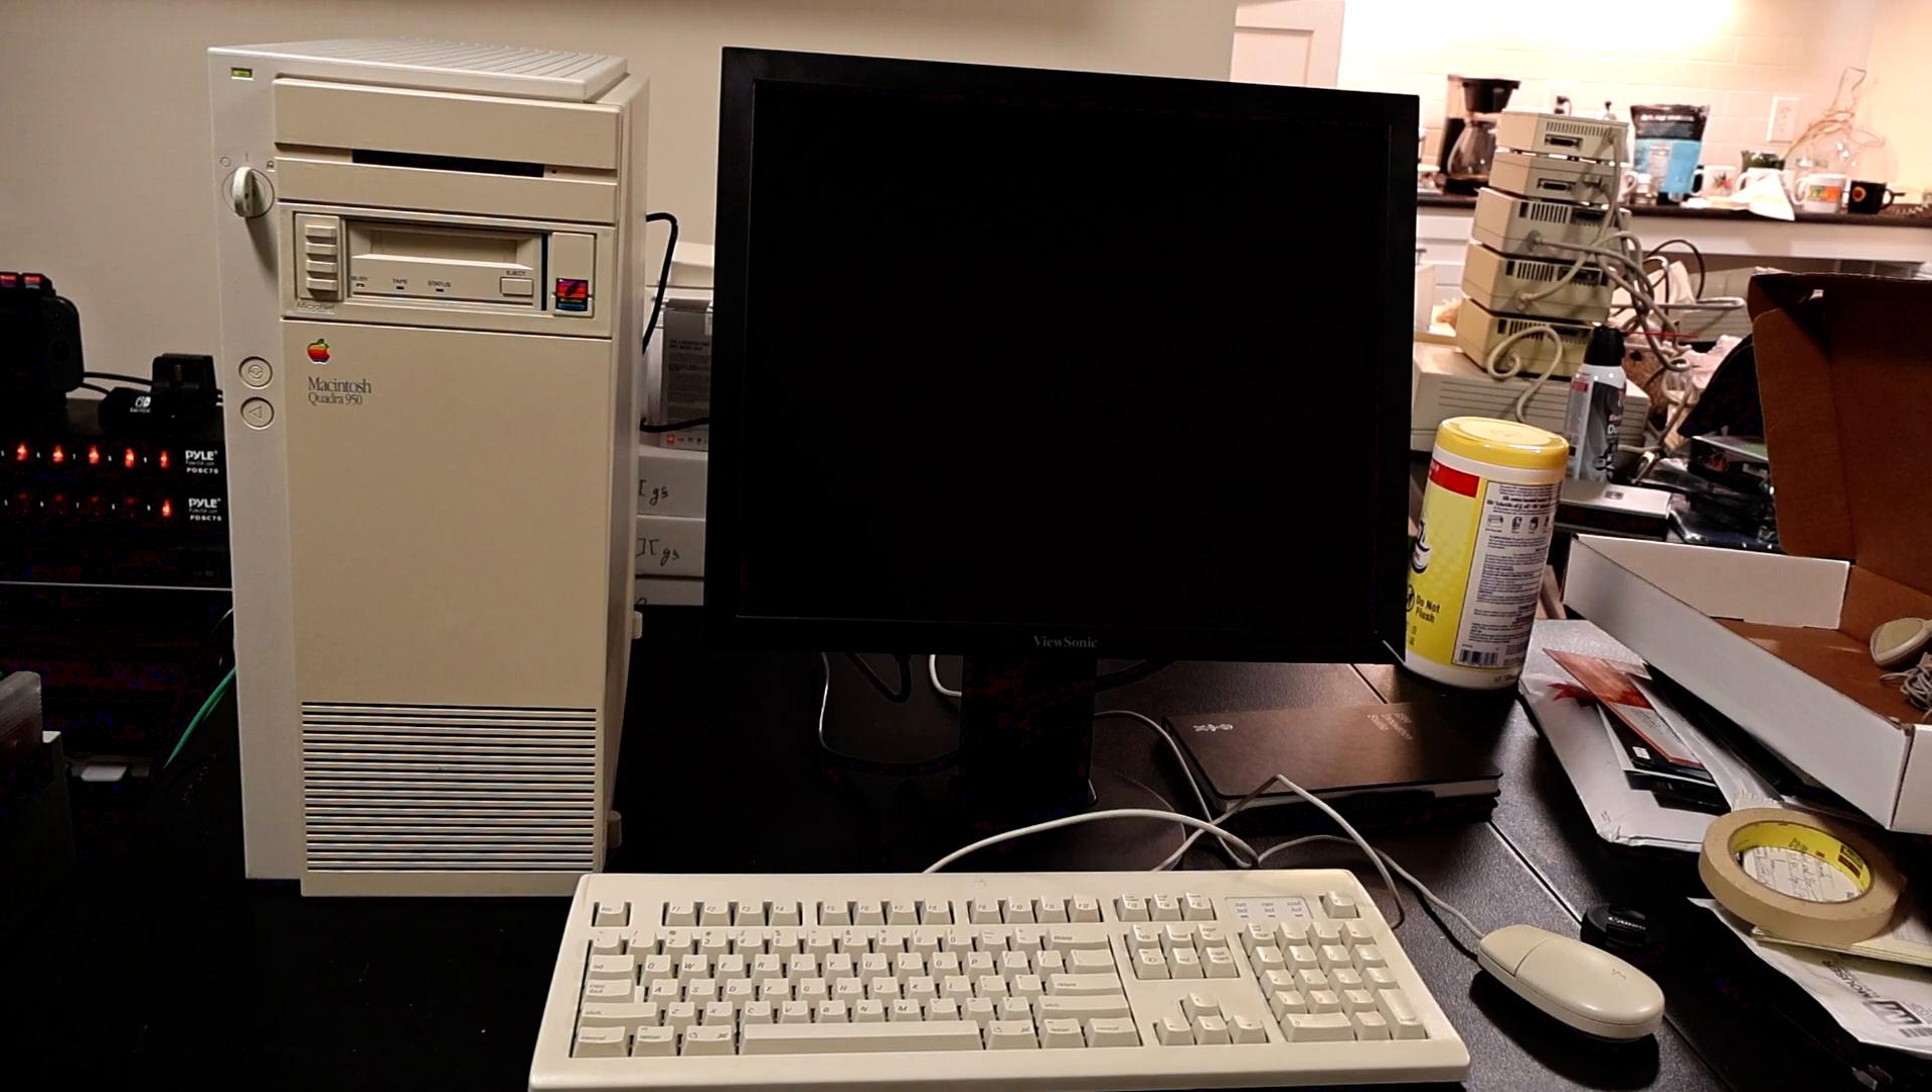We've now got this Quadra all back together and better than ever.